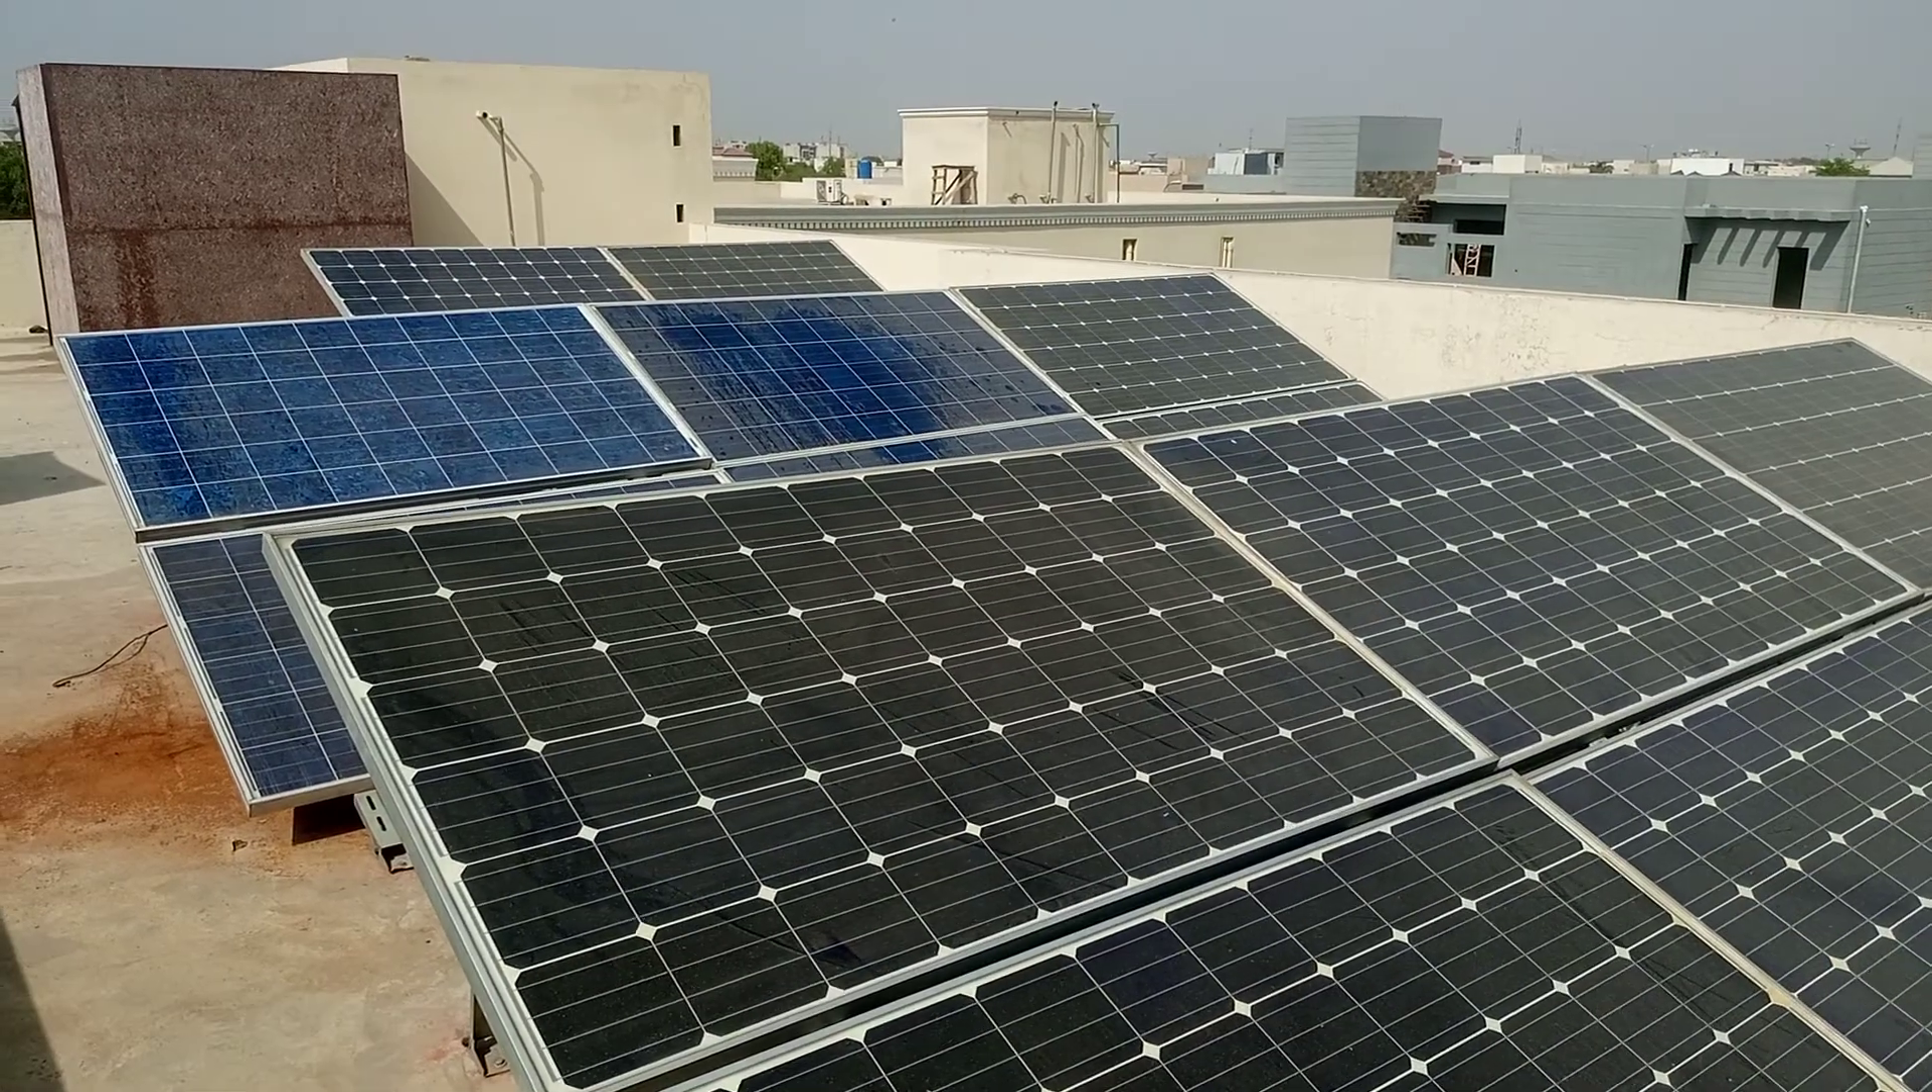تو ناظرین یہ پلٹیں ہم لگی ہوئی ہیں انشاءاللہ ہم نے لگائی ہیں بہت اچھے طریقے سے۔